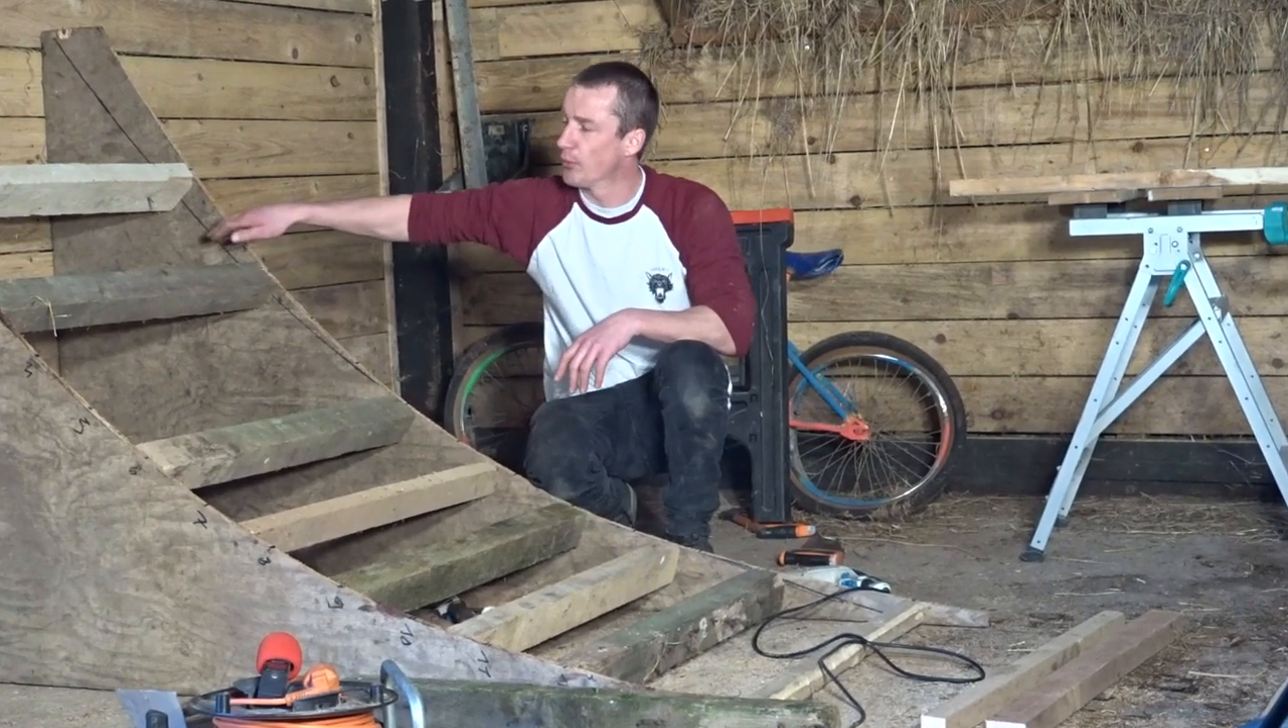J'ai mis quelques tasseaux en place. Je vais en mettre encore un ou deux.